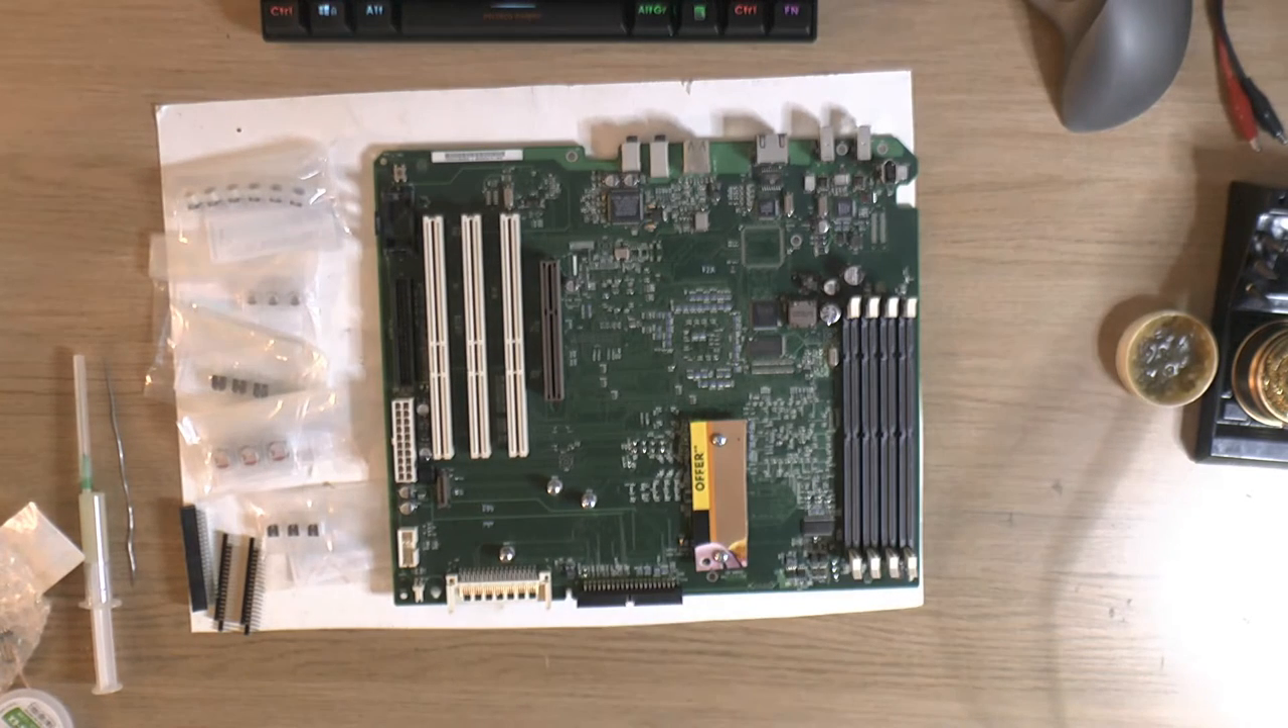So, that's the motherboard then out.